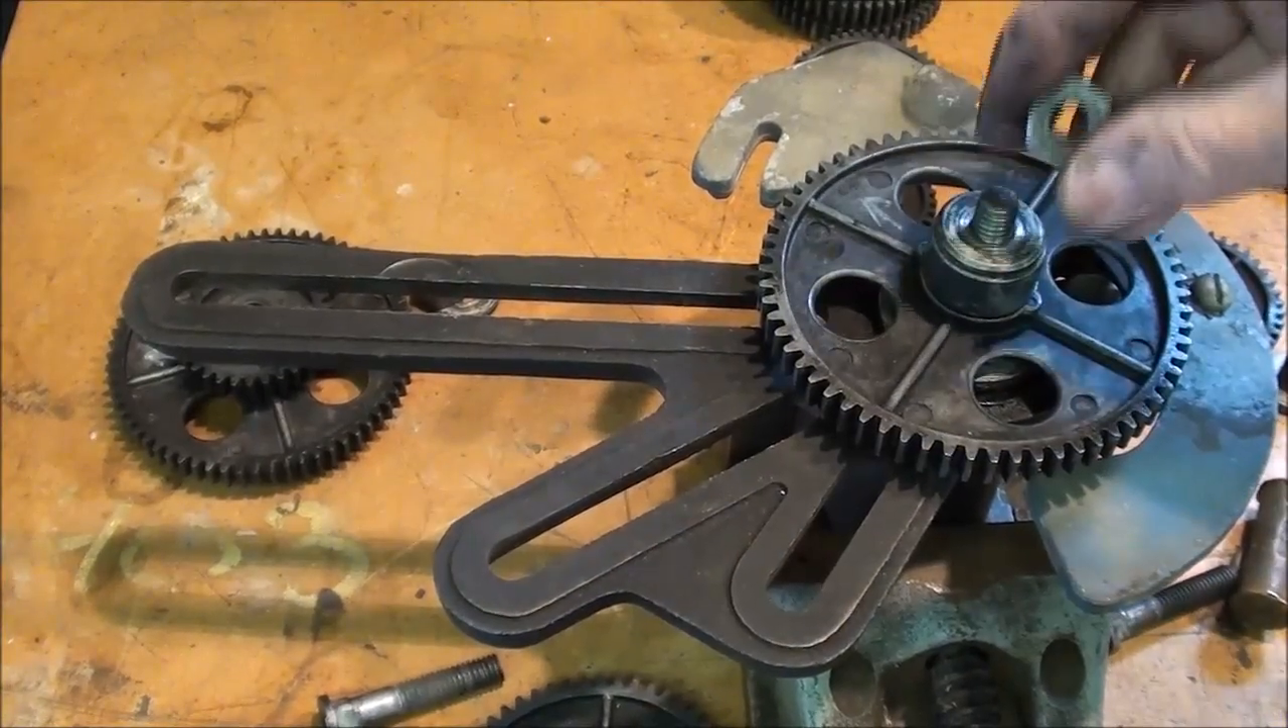I have already mounted the 64-tooth gear right here on the screw.